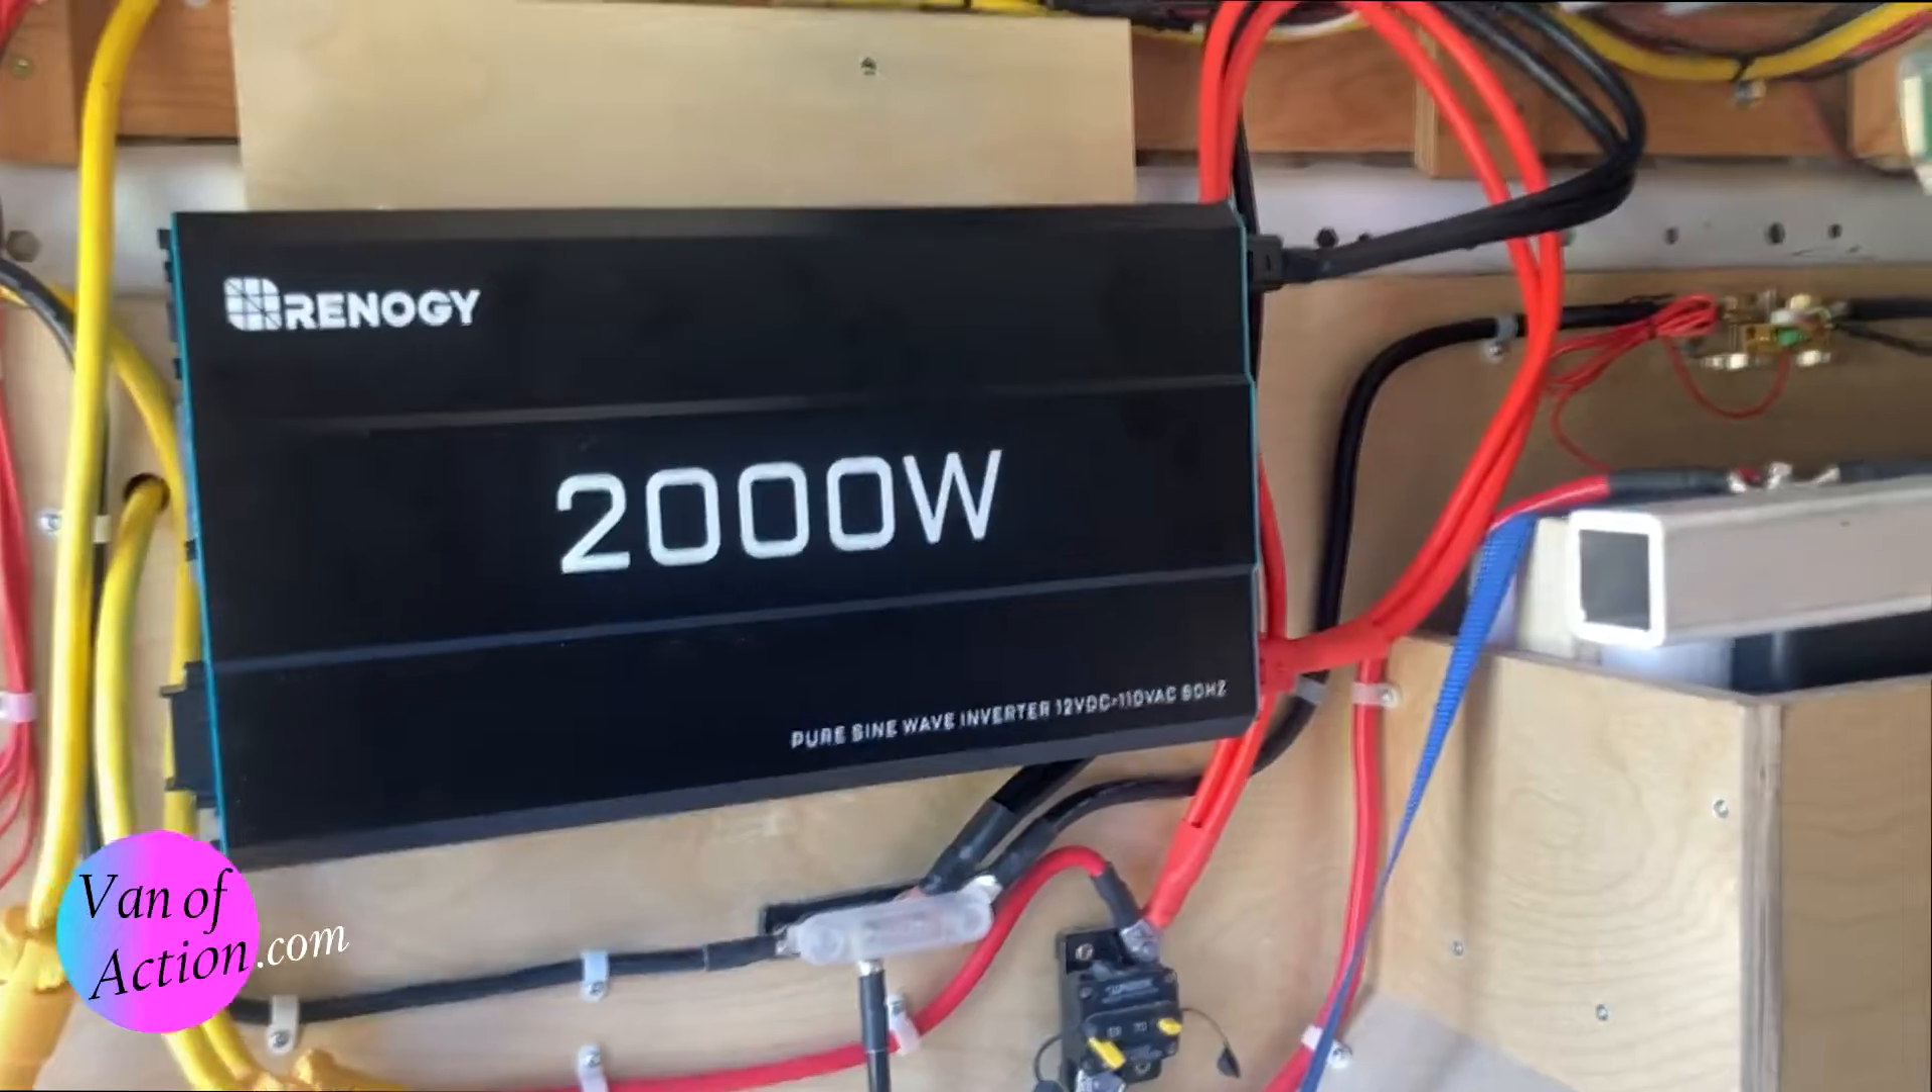And the 2000 watt pure sine wave inverter is installed on the wall it's wired into the batteries.